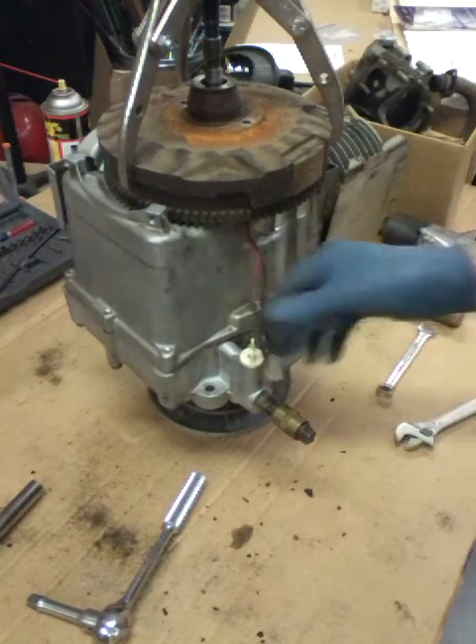Flywheel still don't want to come off.